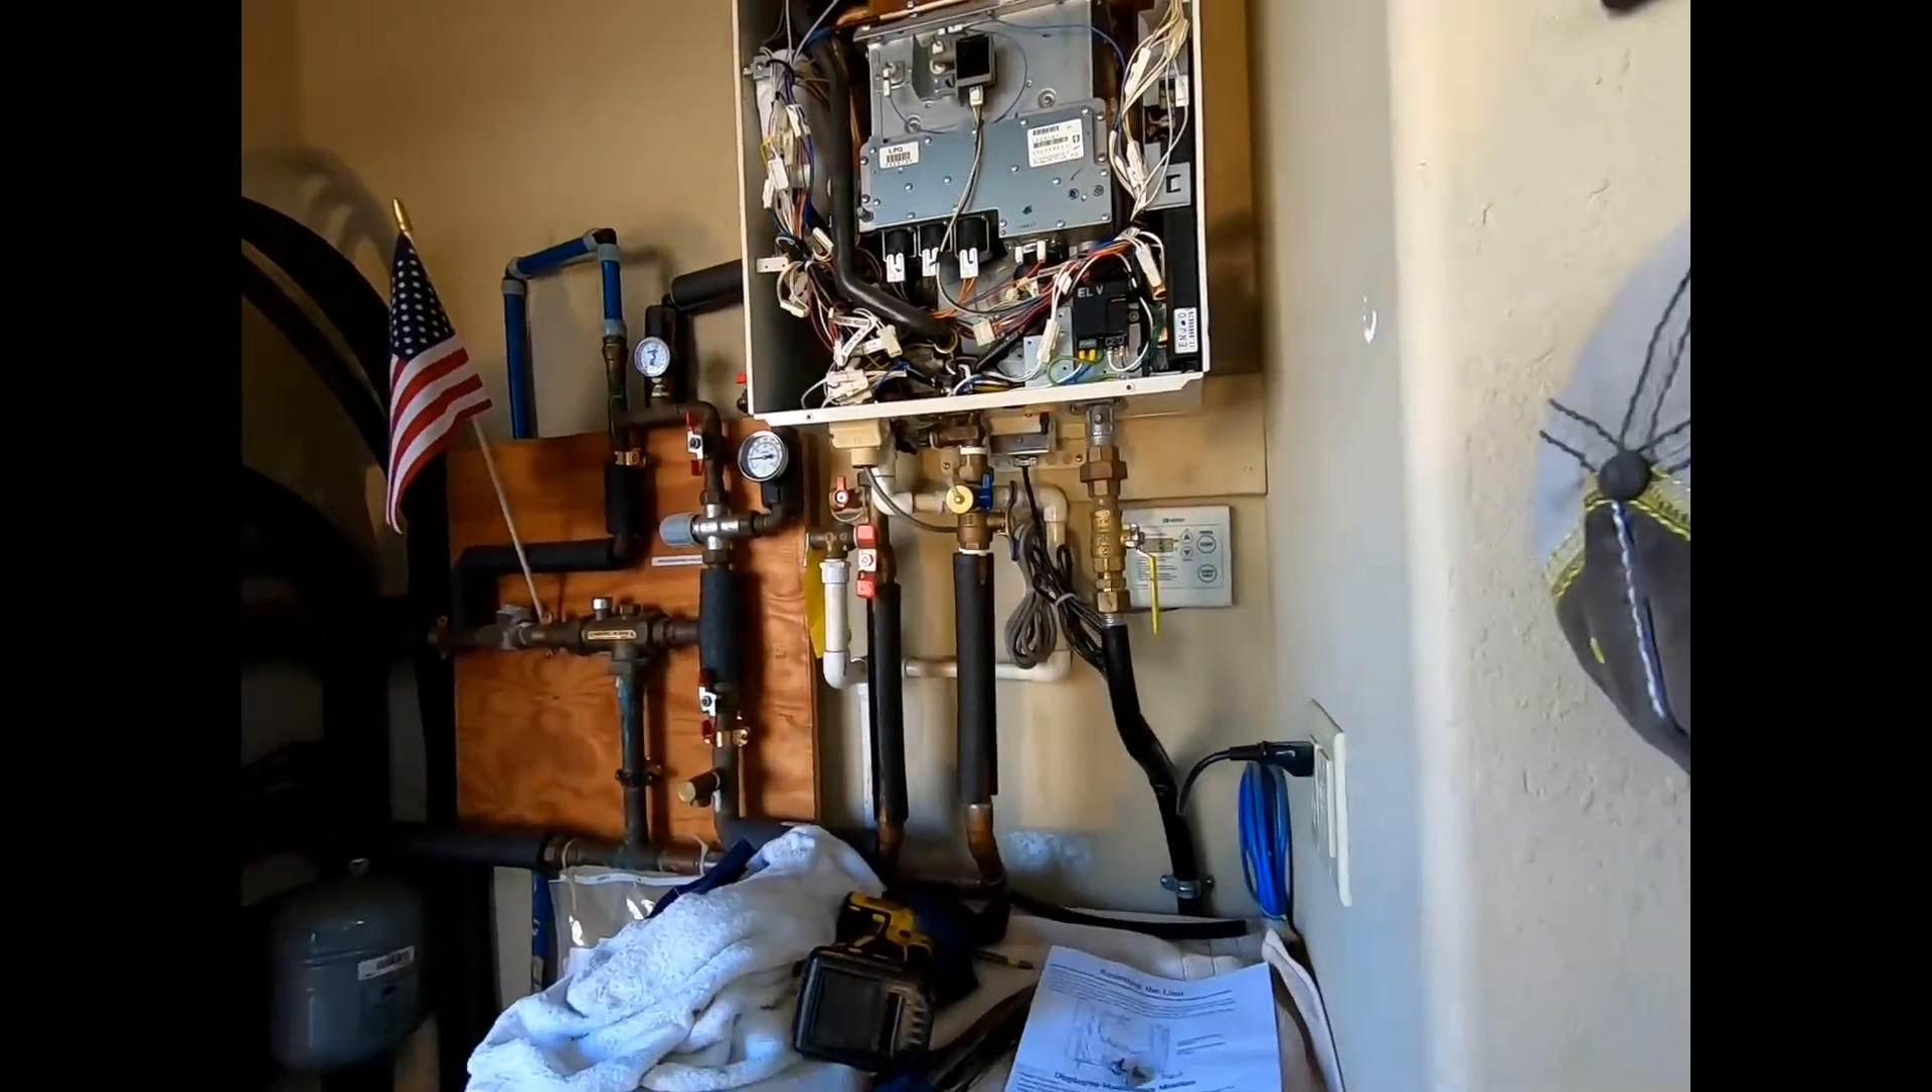The last thing we have to do now is close up the unit.